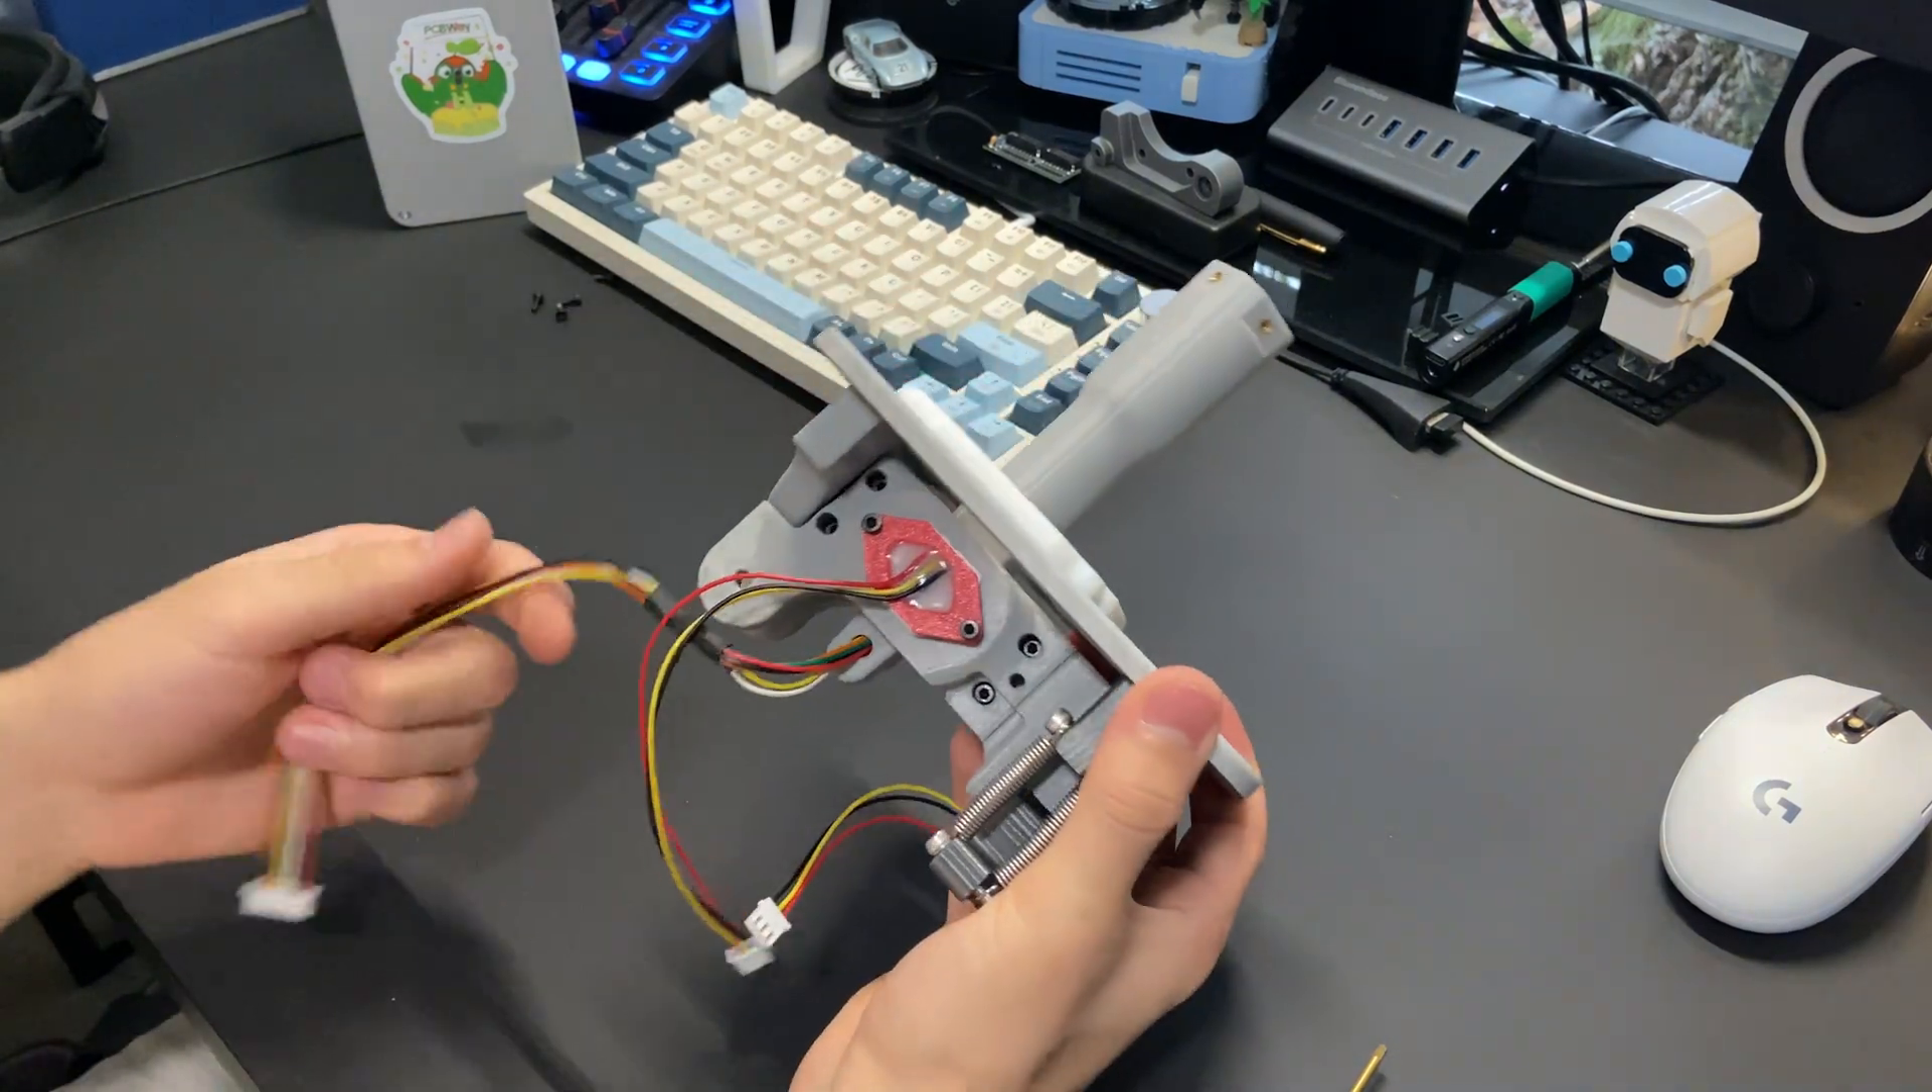So now that we have that done, that is the main gimbal portion all assembled.